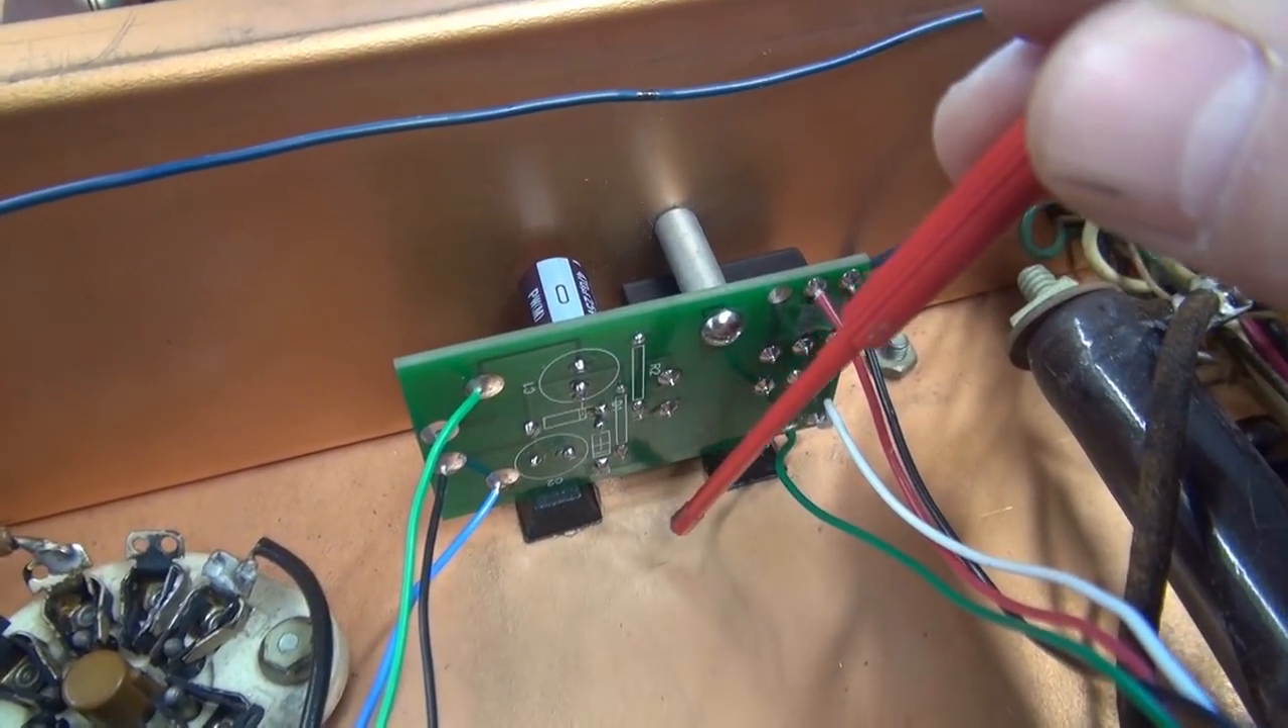Well there is the K1 push to talk module installed in the DX100.